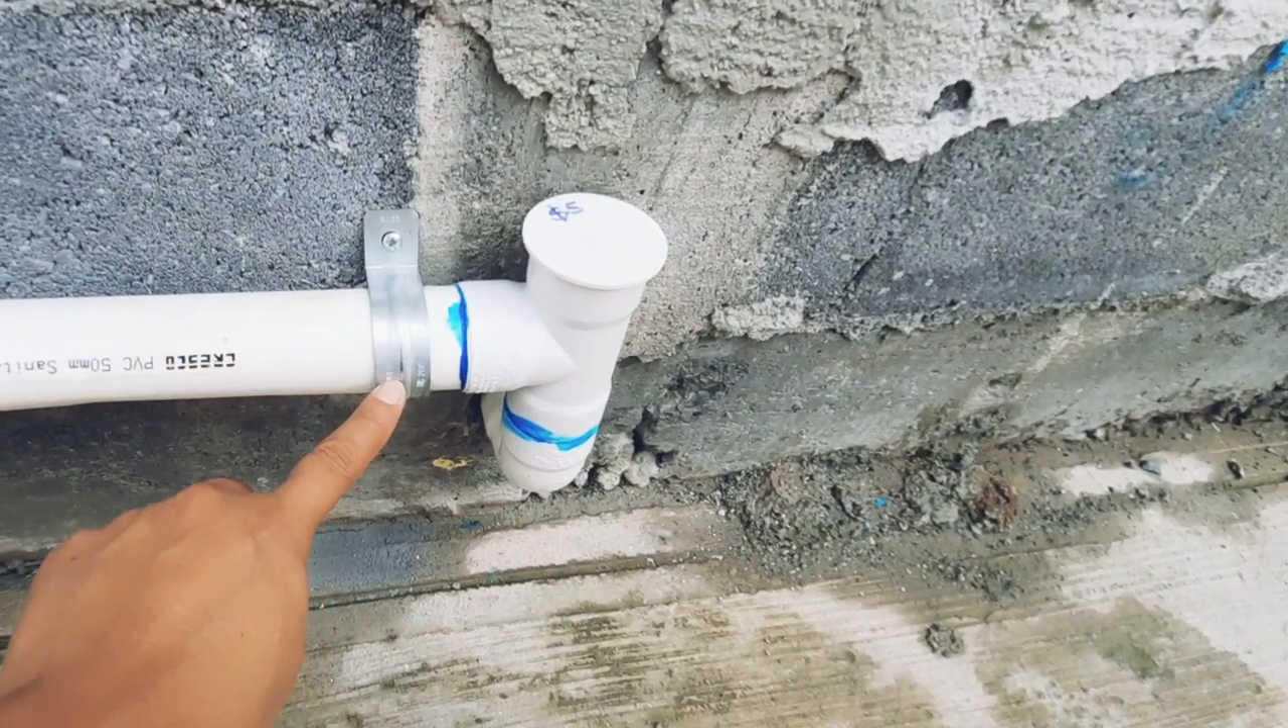Aquí le puse la abrazadera de metal para evitar que la tubería cuelgue la ajusté a la pared.